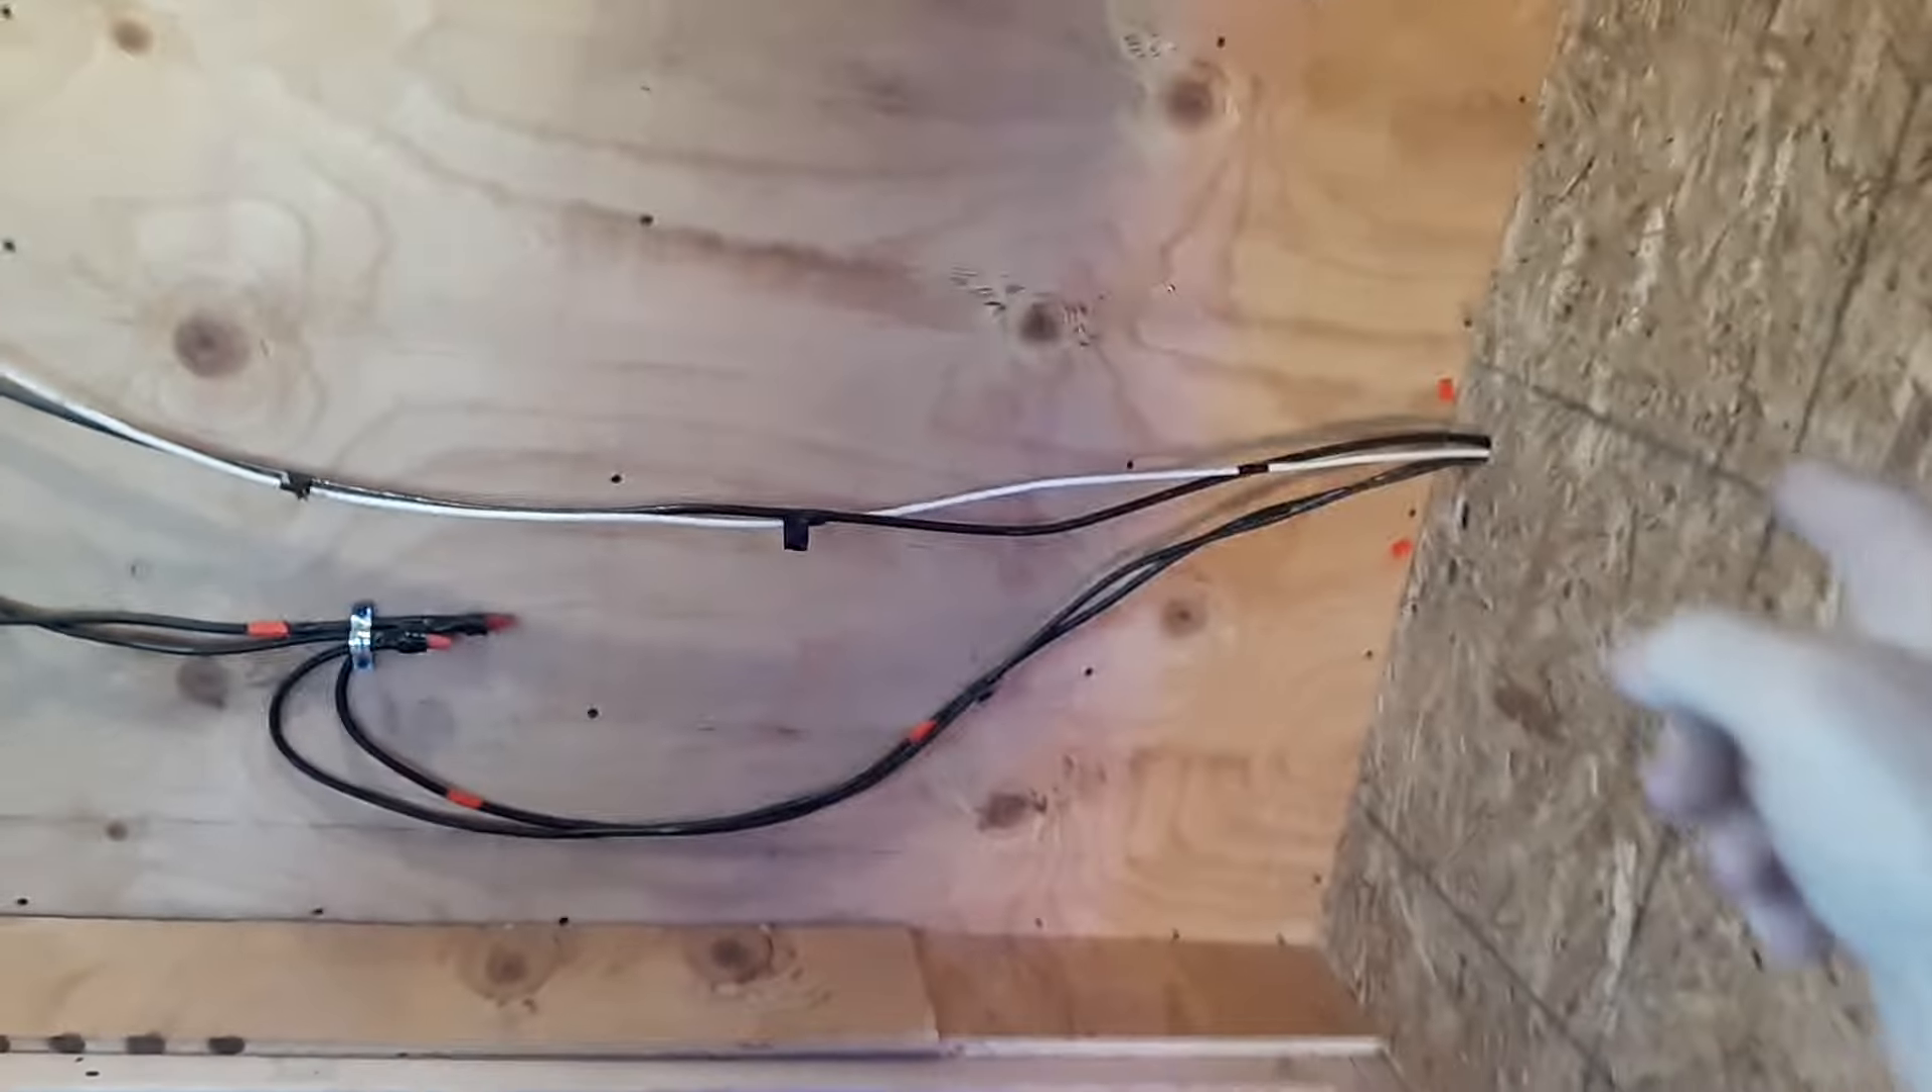We have the plywood on this wall.